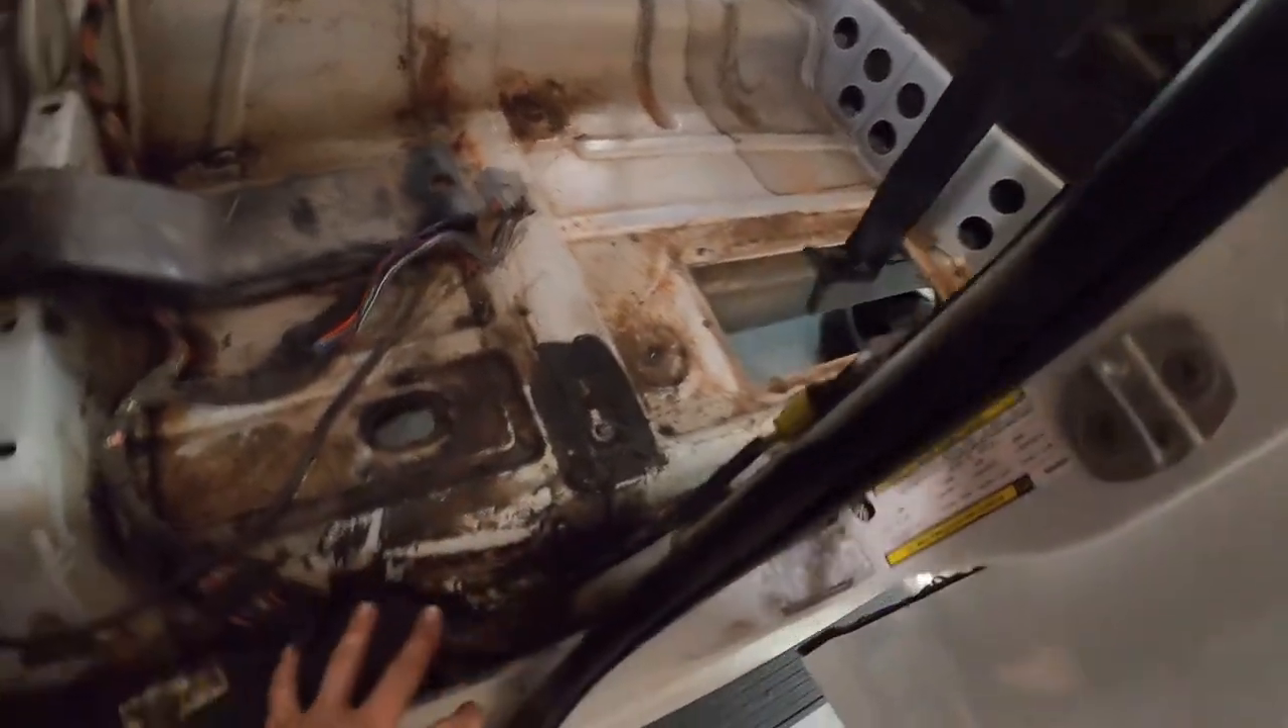Just took seats out back seats taken out.